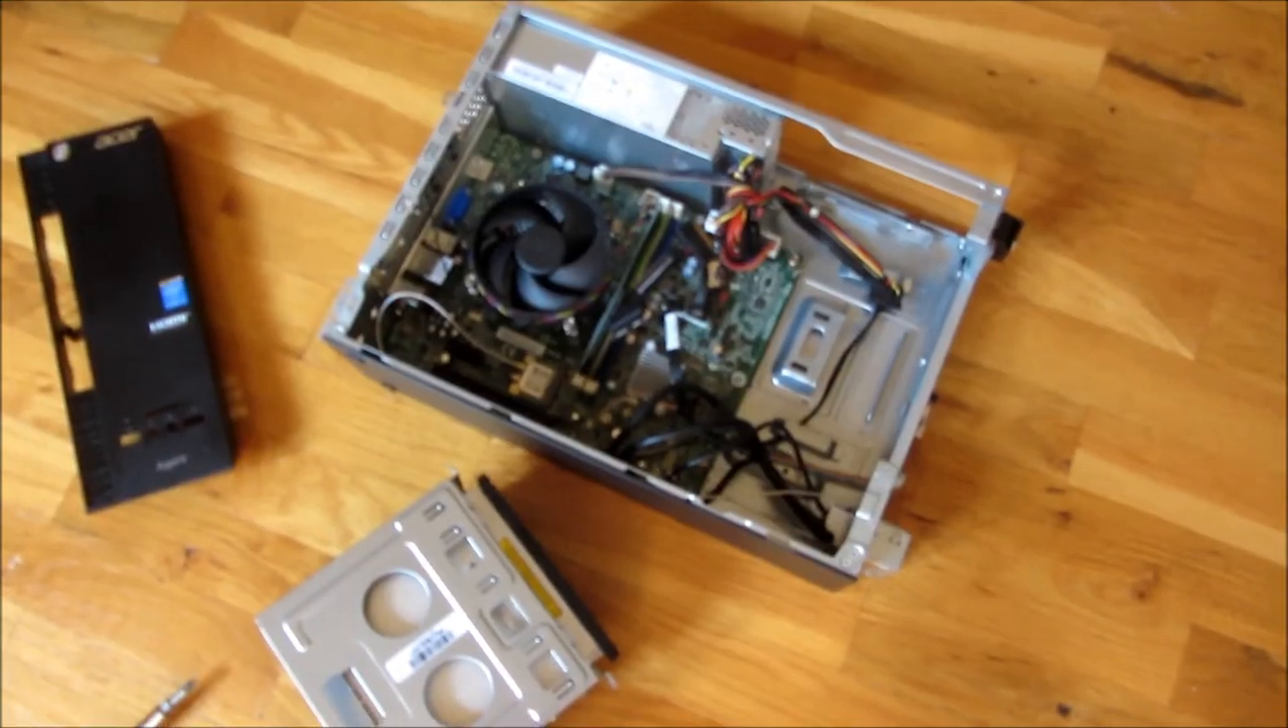So I removed the front panel.